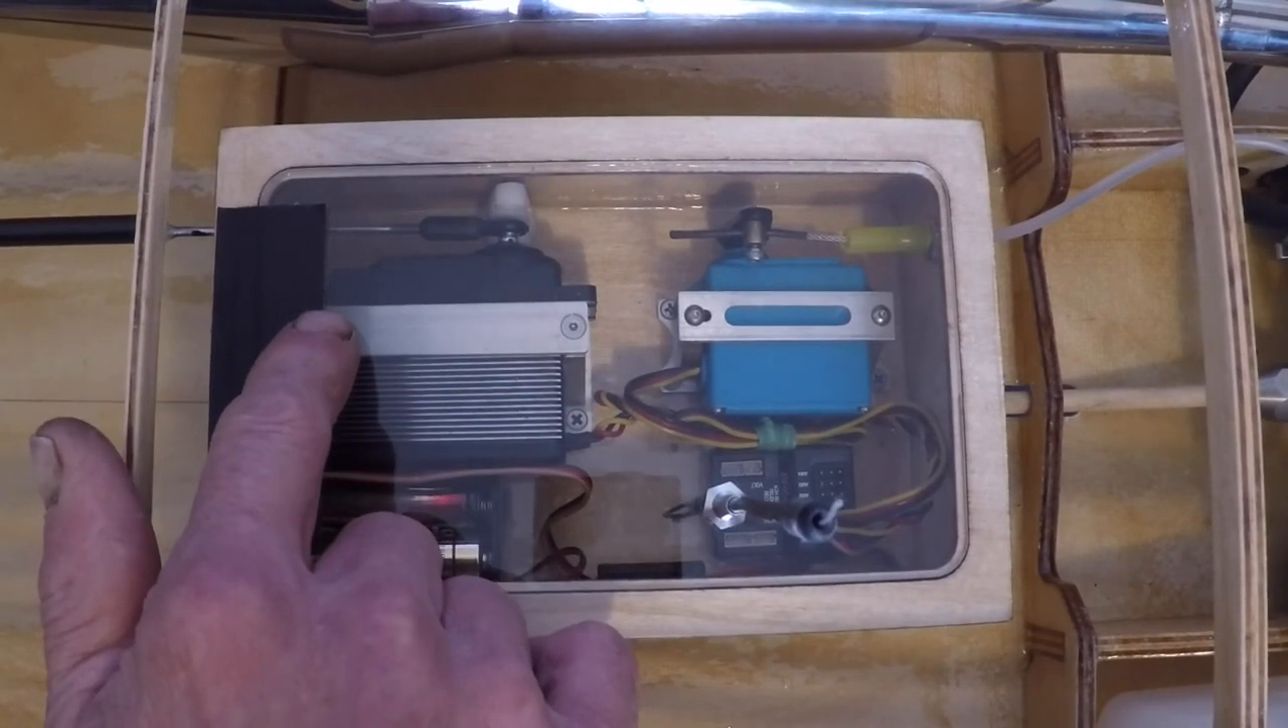I have my steering servo mounted in its large scale aluminum mount on this side where it is supposed to be.